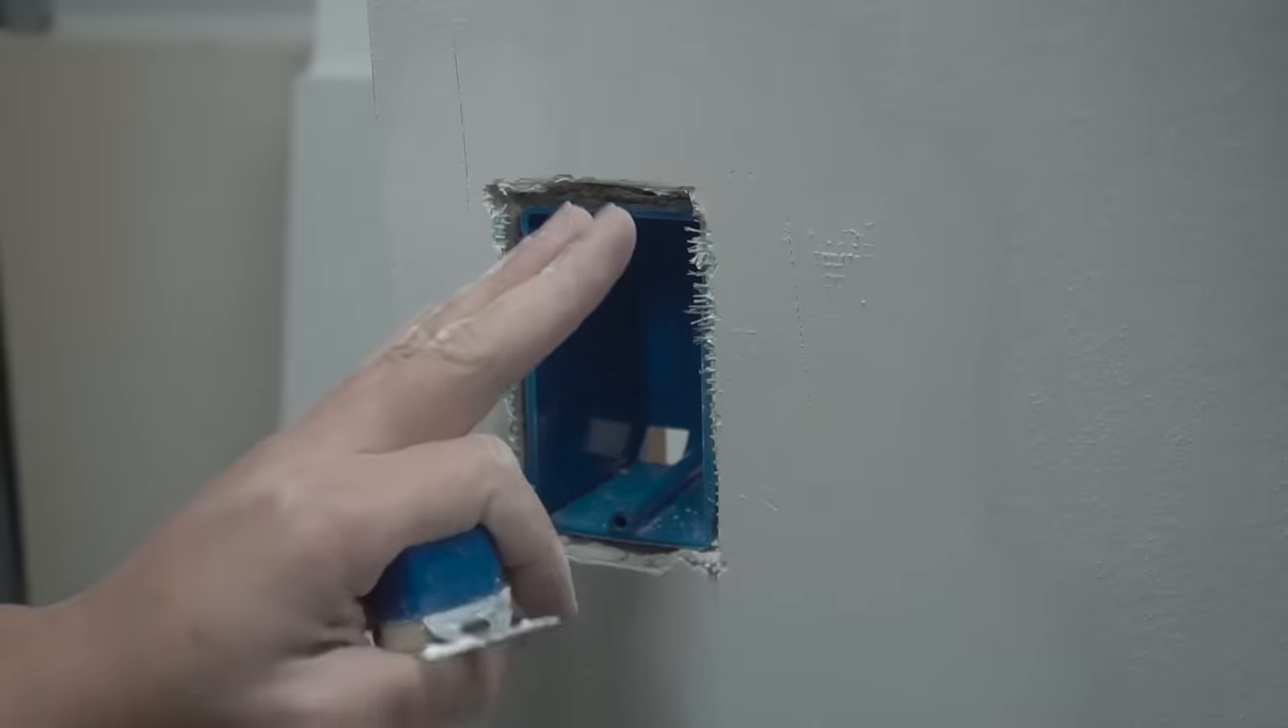Let's pretend that the drywall around this is nice and even, but the J box is still a little pushed inwards.